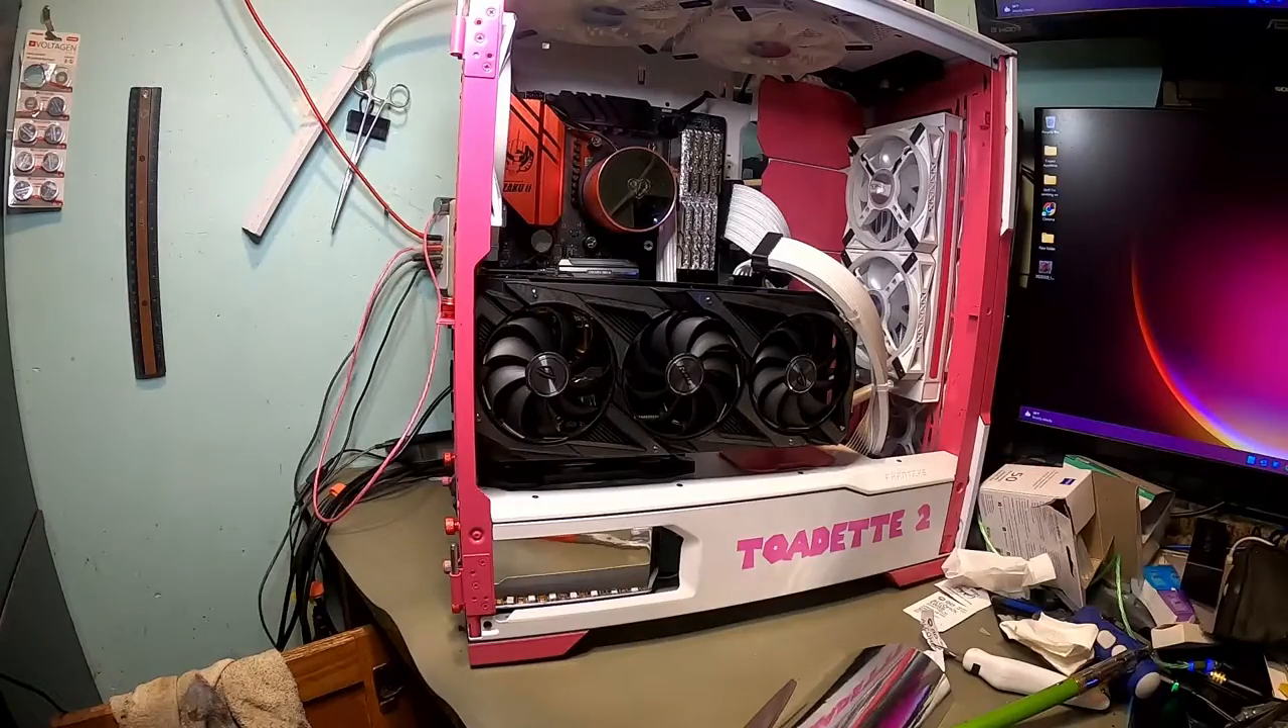Uh, as you can see, I've got the video card in now.